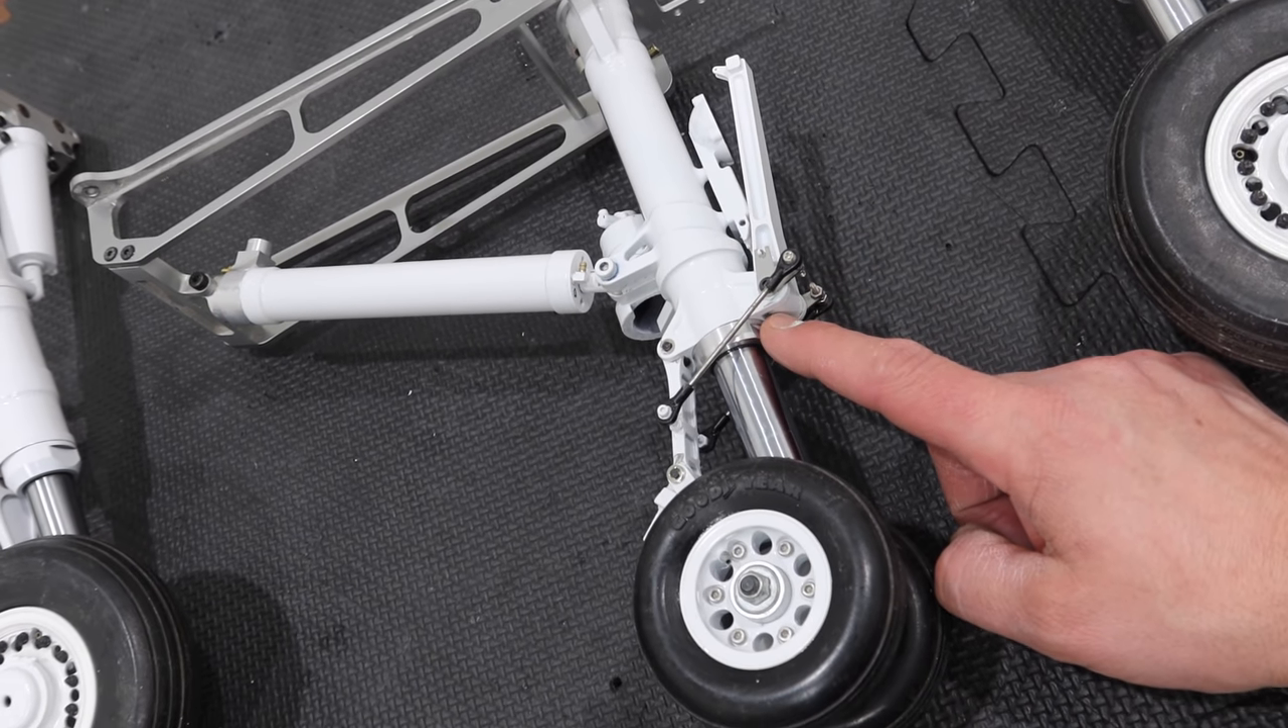We got the front gear all back together.